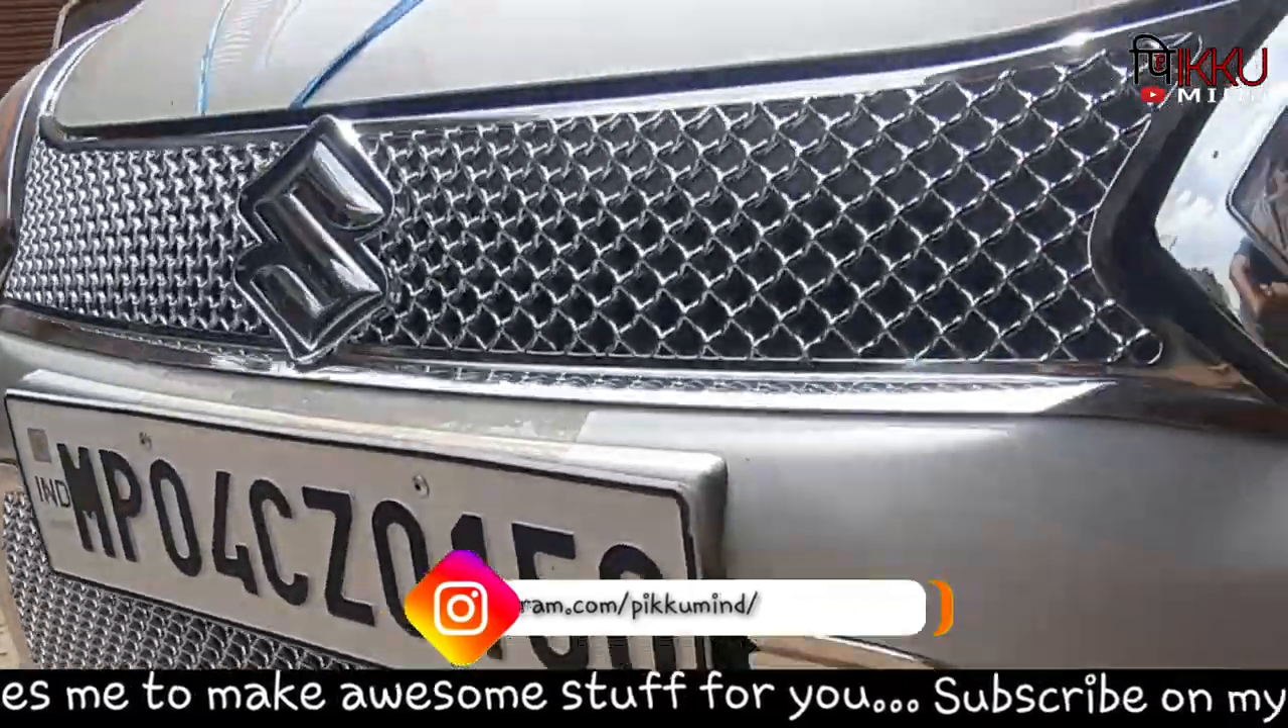अब हमारी गाड़ी में फ्रंट ग्रिल इंस्टॉल हो चुकी है।